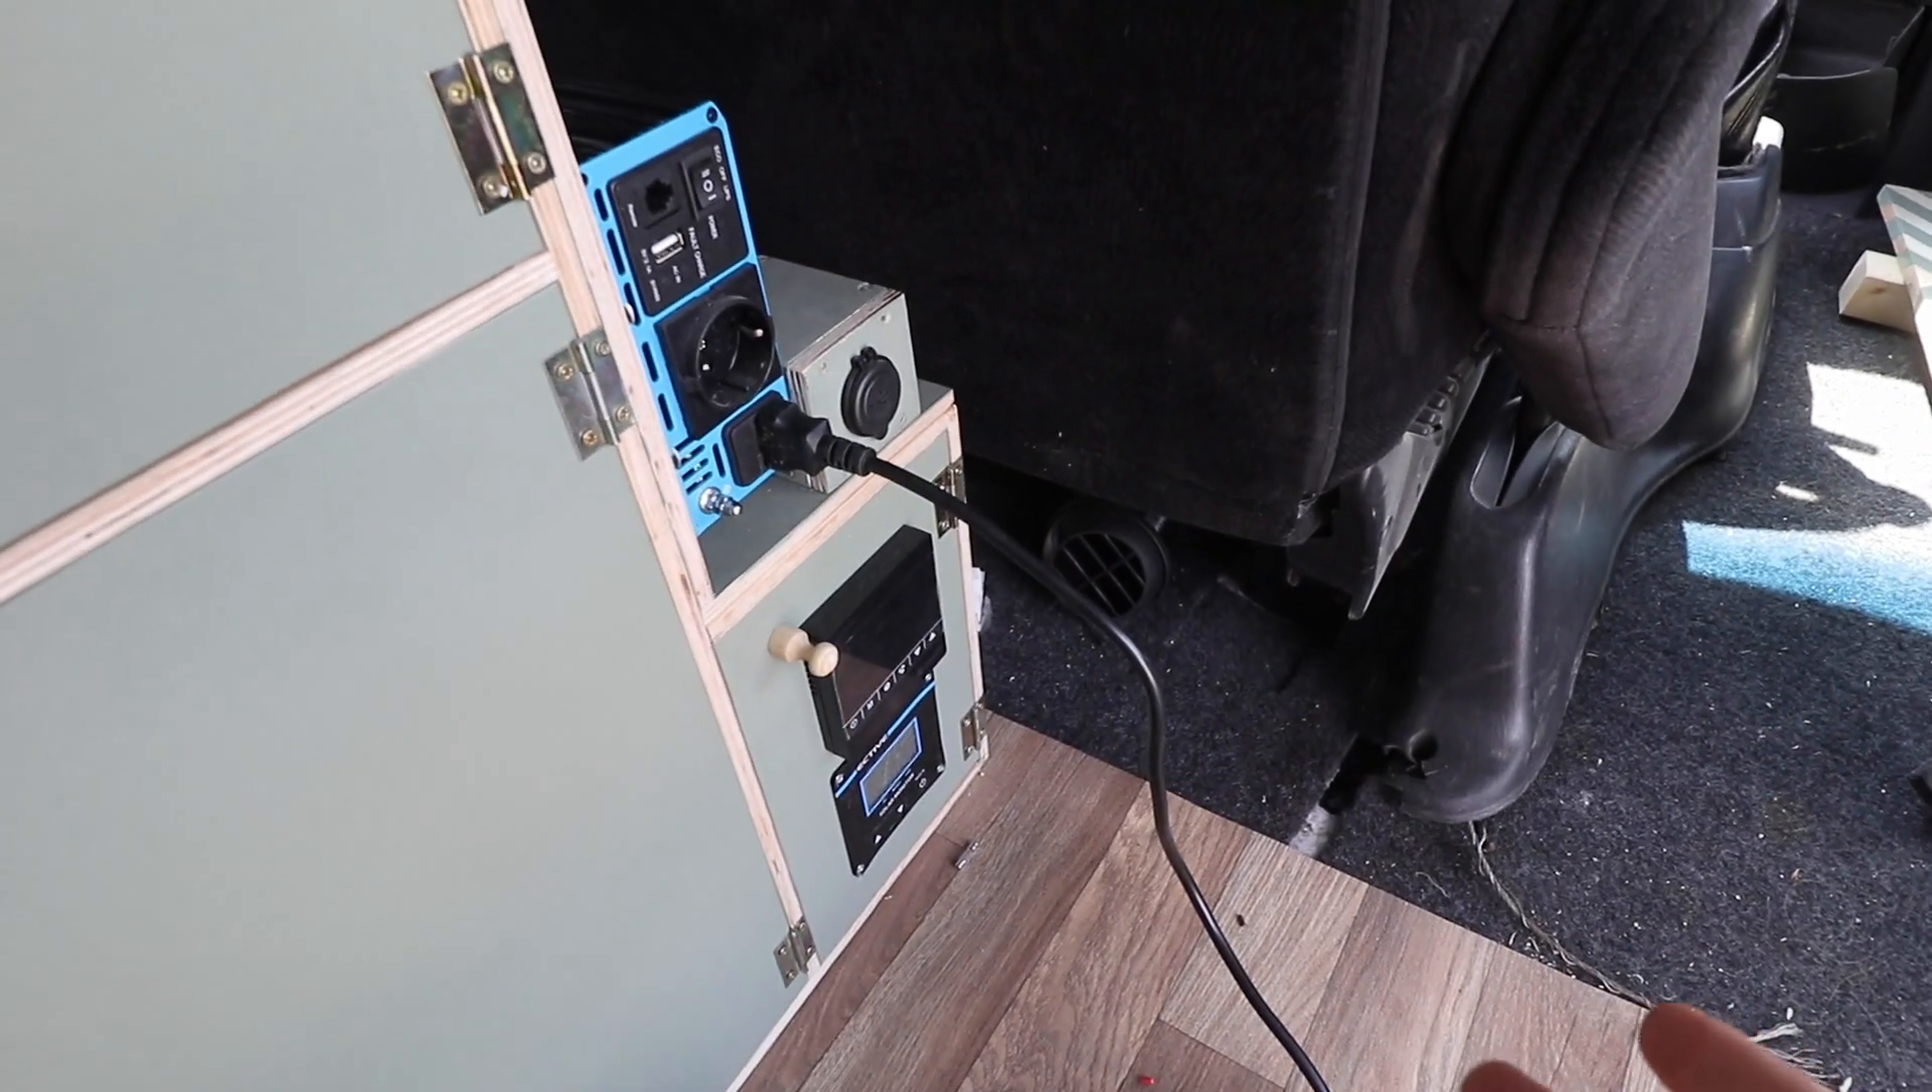Ich habe das Kabel angeschlossen hier.